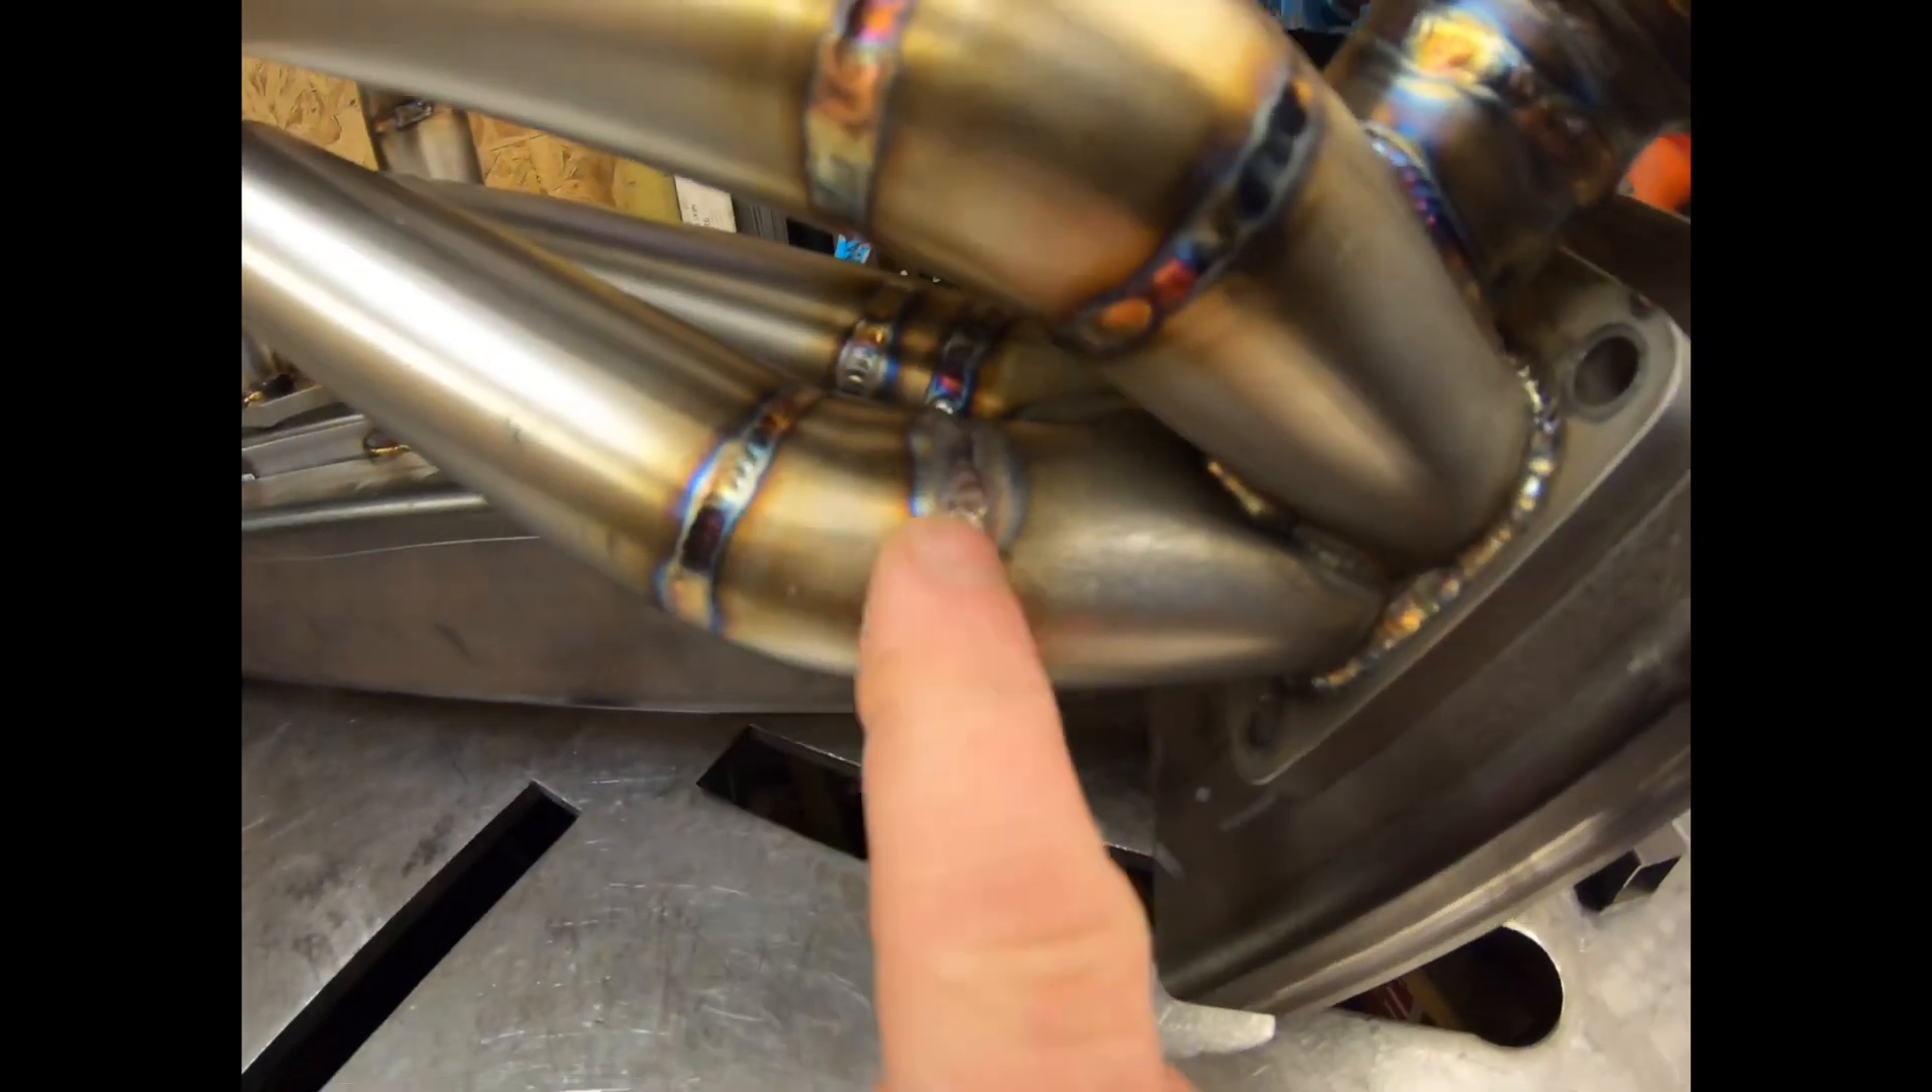This is the manifold that we've welded up, all completed.